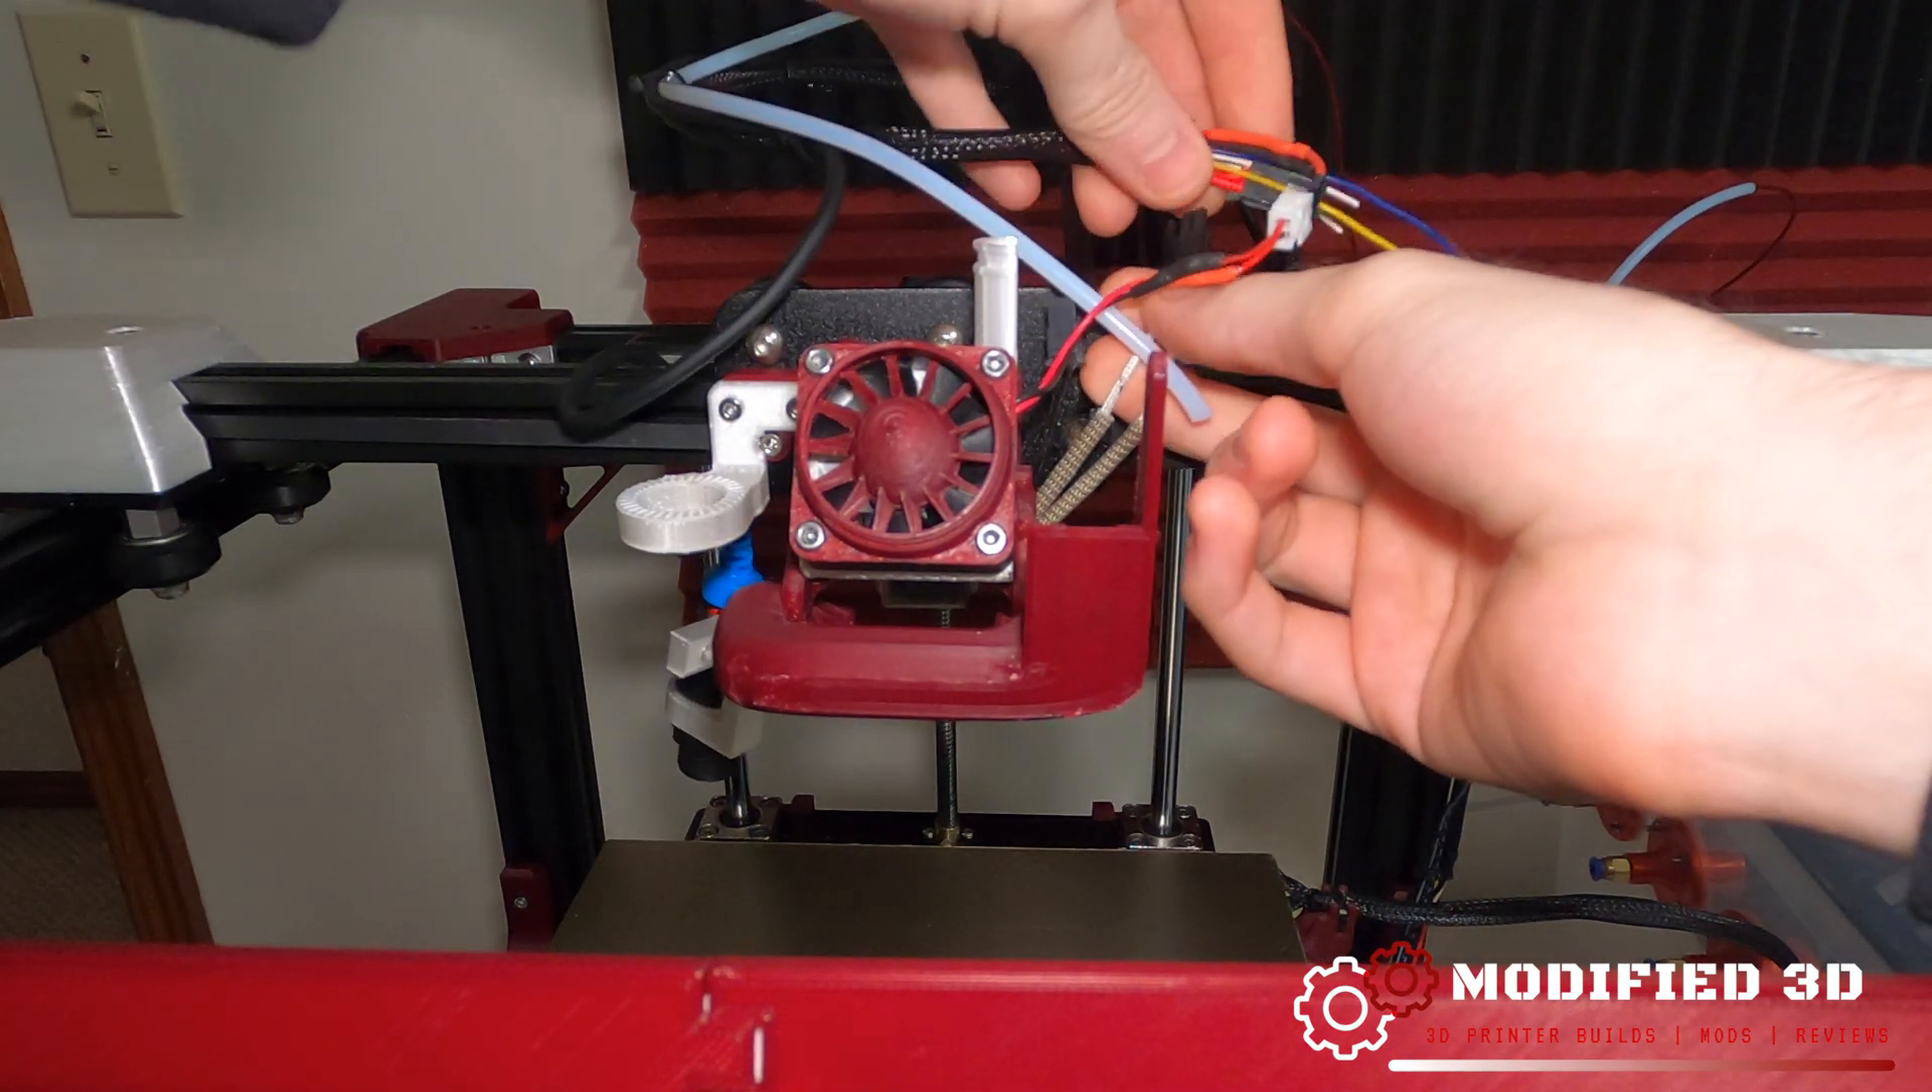And we can go ahead and swap this over to the Hero Me Gen 5. So we got our fan in place.